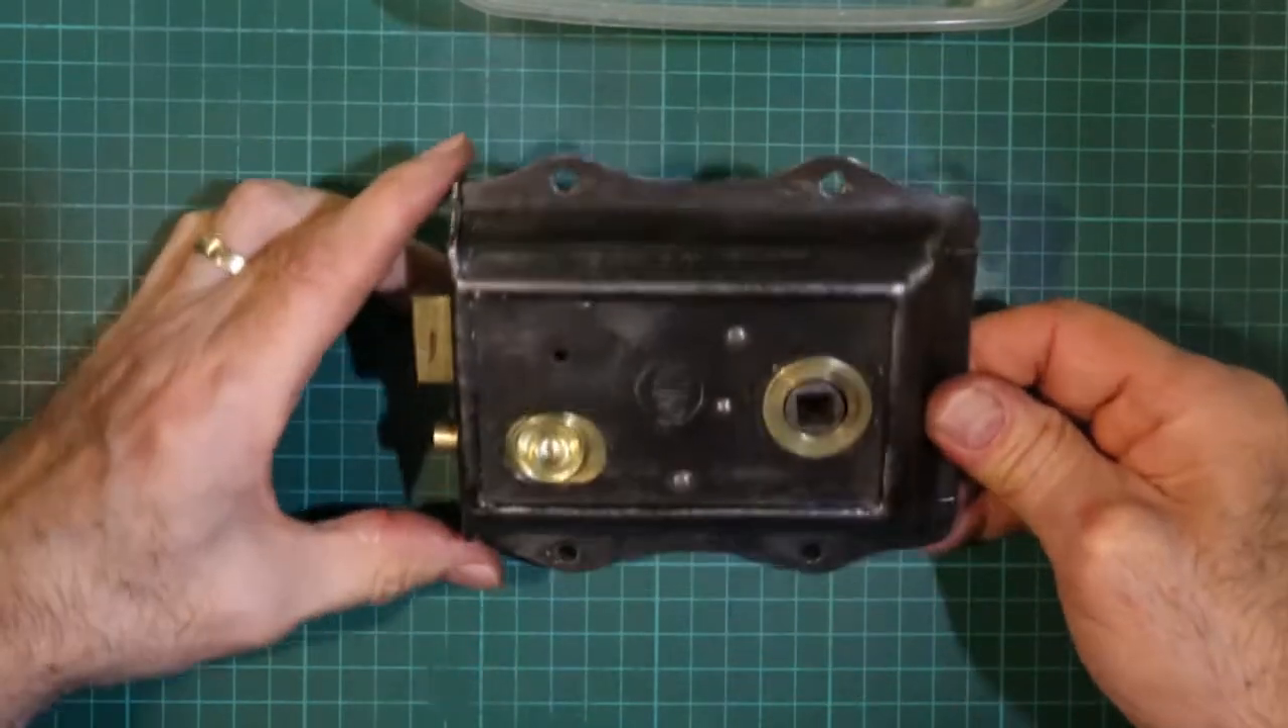Now we have a complete lock.